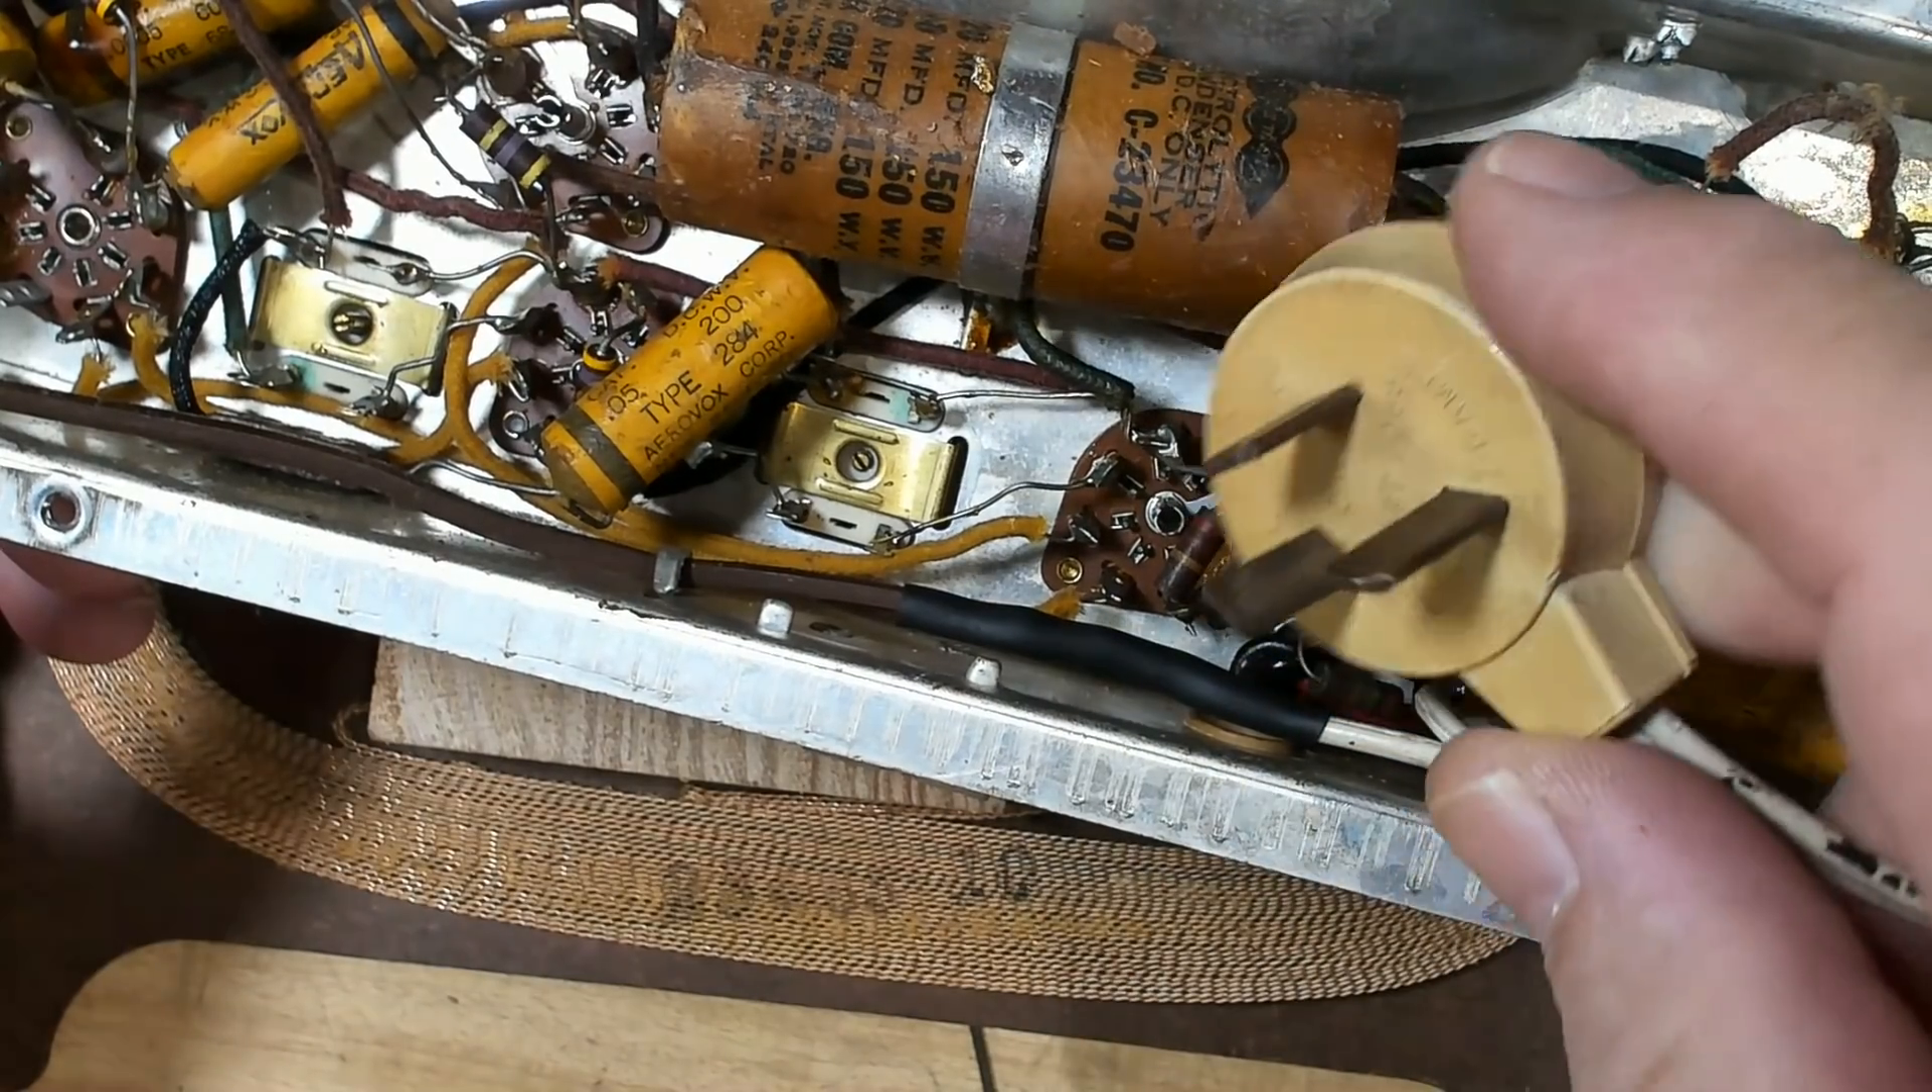Now I've connected some wire here. I haven't got any of the American style plugs. So I've put an Australian plug on it.